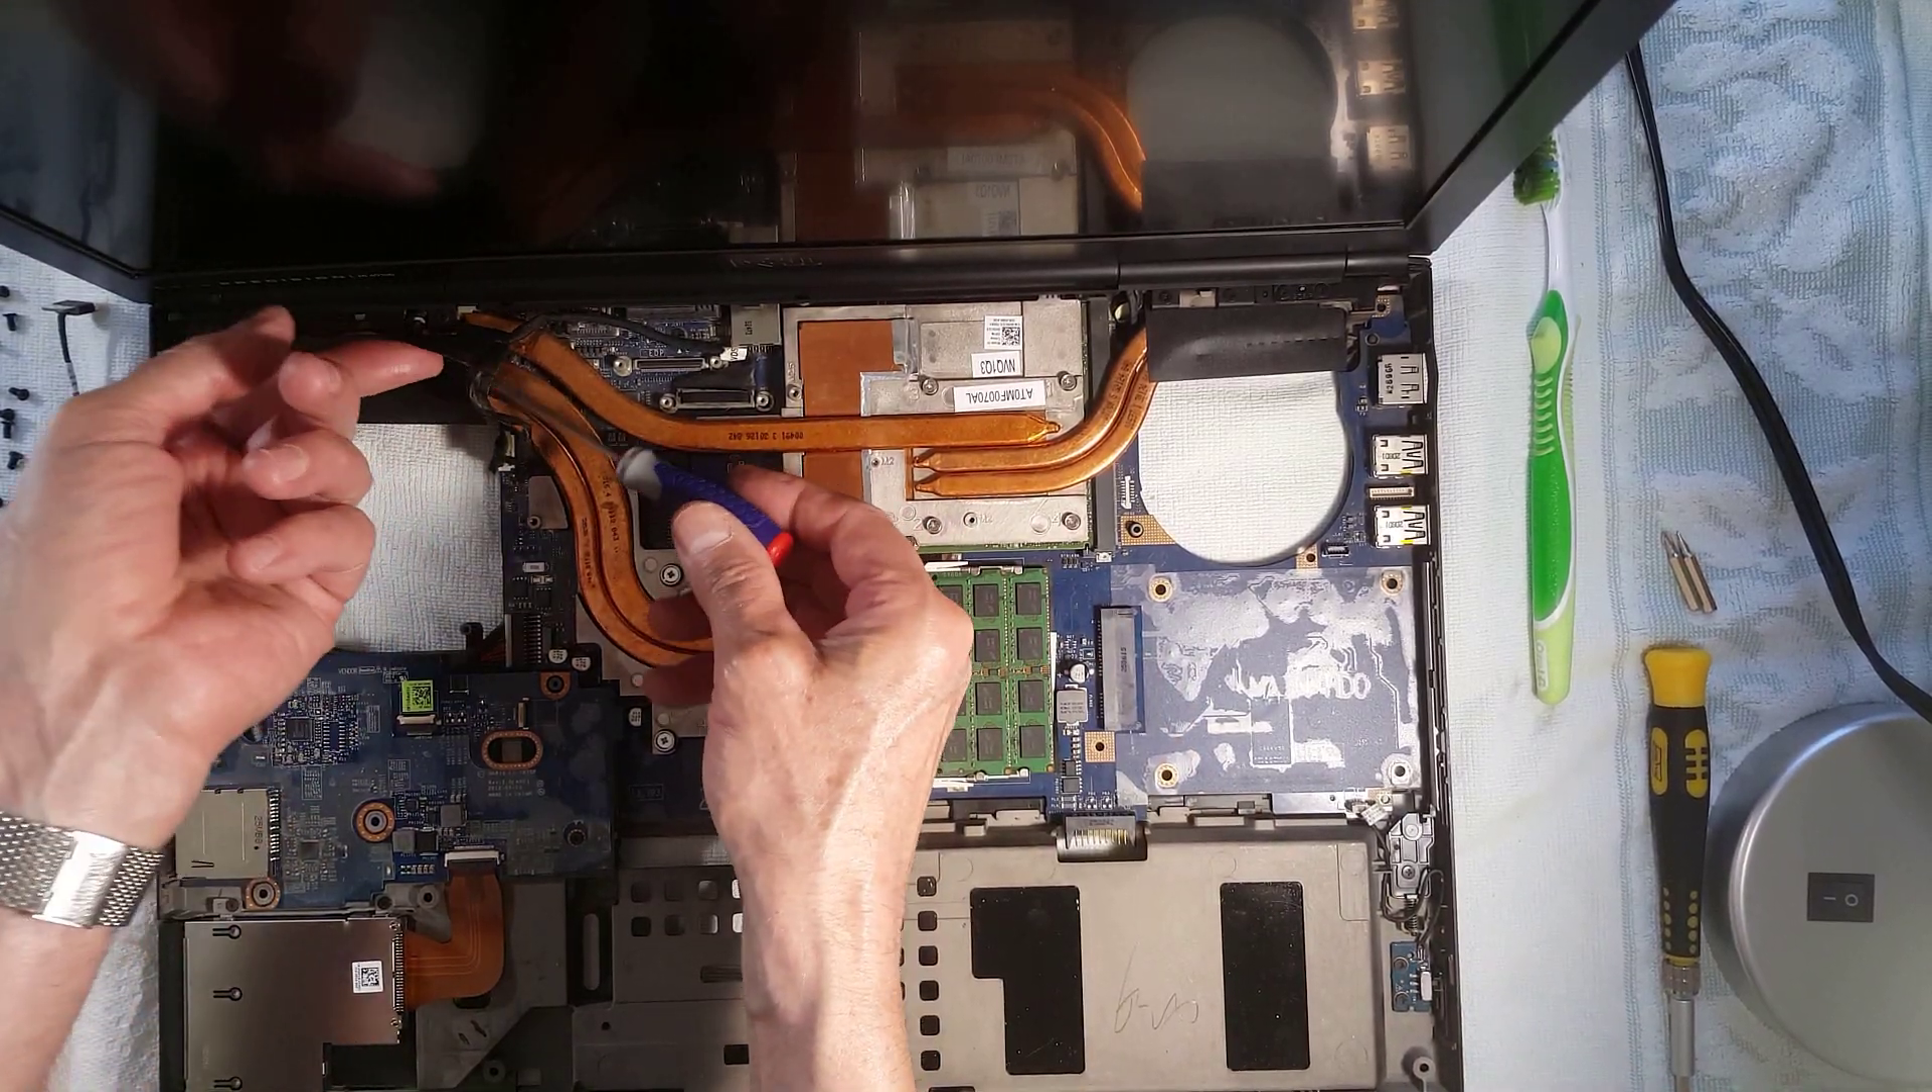Now the heat sinks are exposed and I can begin to disassemble The processor and video card heat sink.